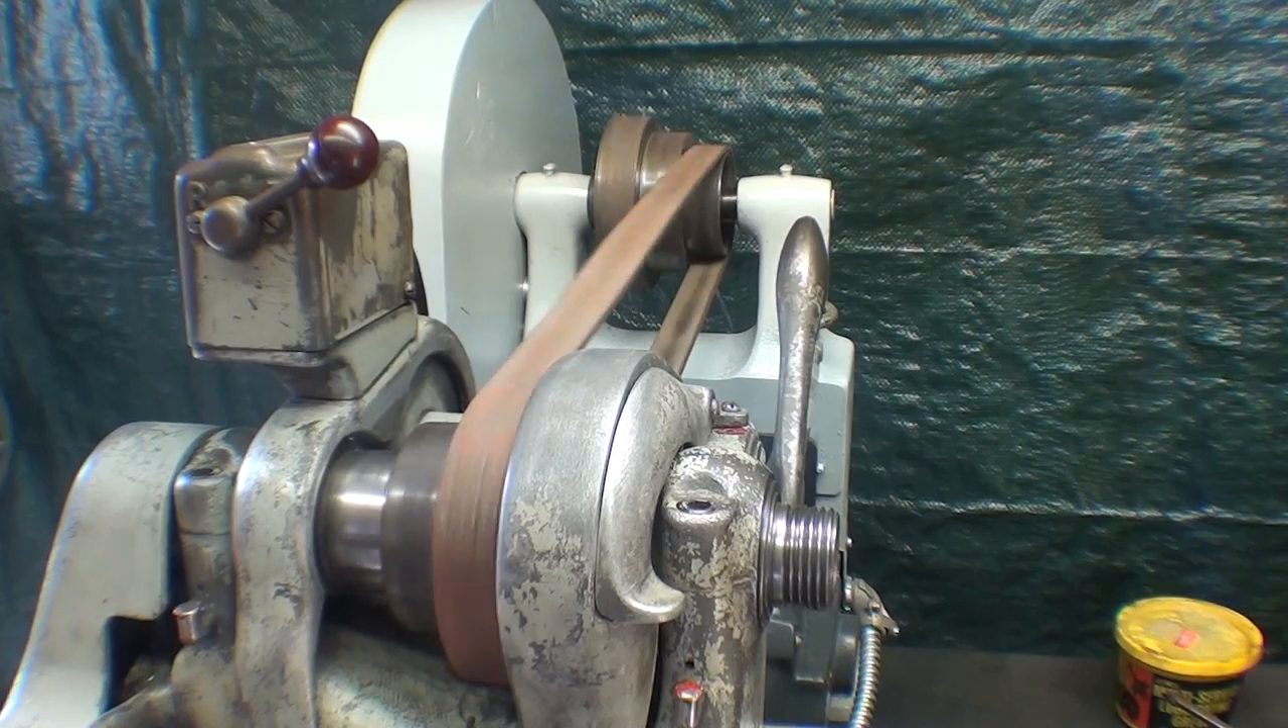Now I put the belt on. Plugged it back in.